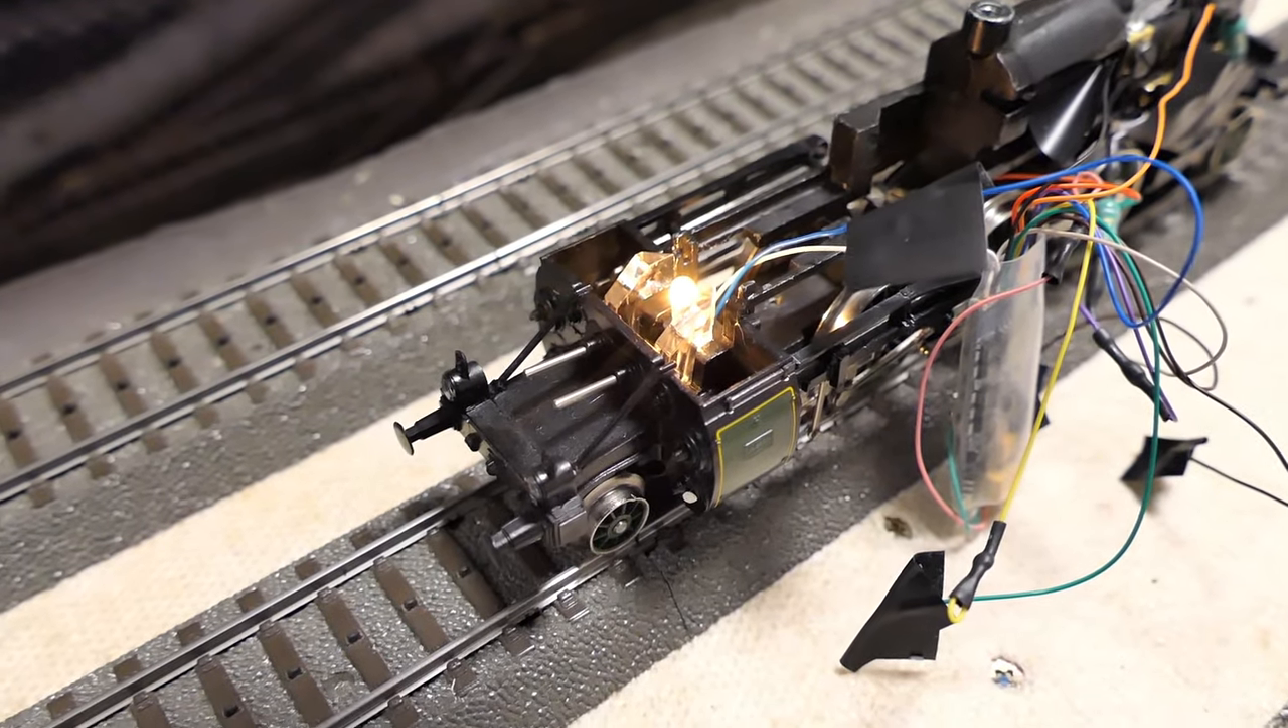So sieht es jetzt aus wenn die birne eingebaut ist.